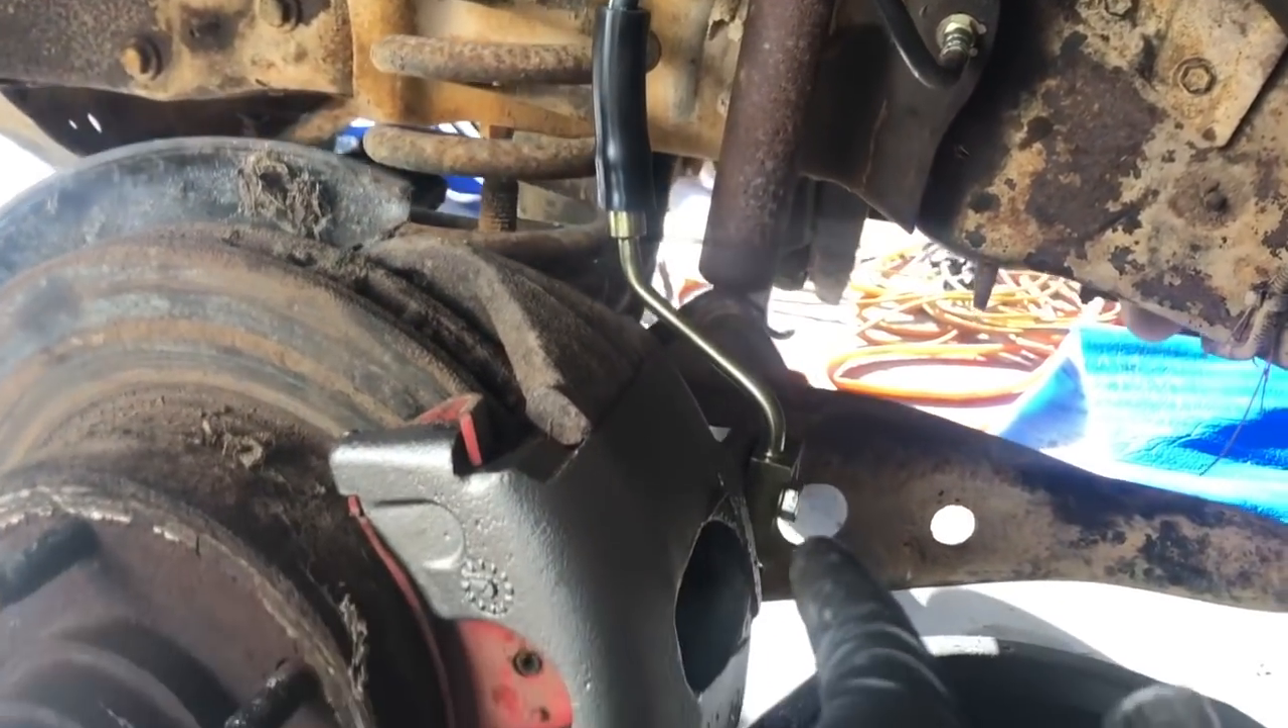So, we got the other side done now. So we got both the front brake hoses replaced, both the front calipers replaced.